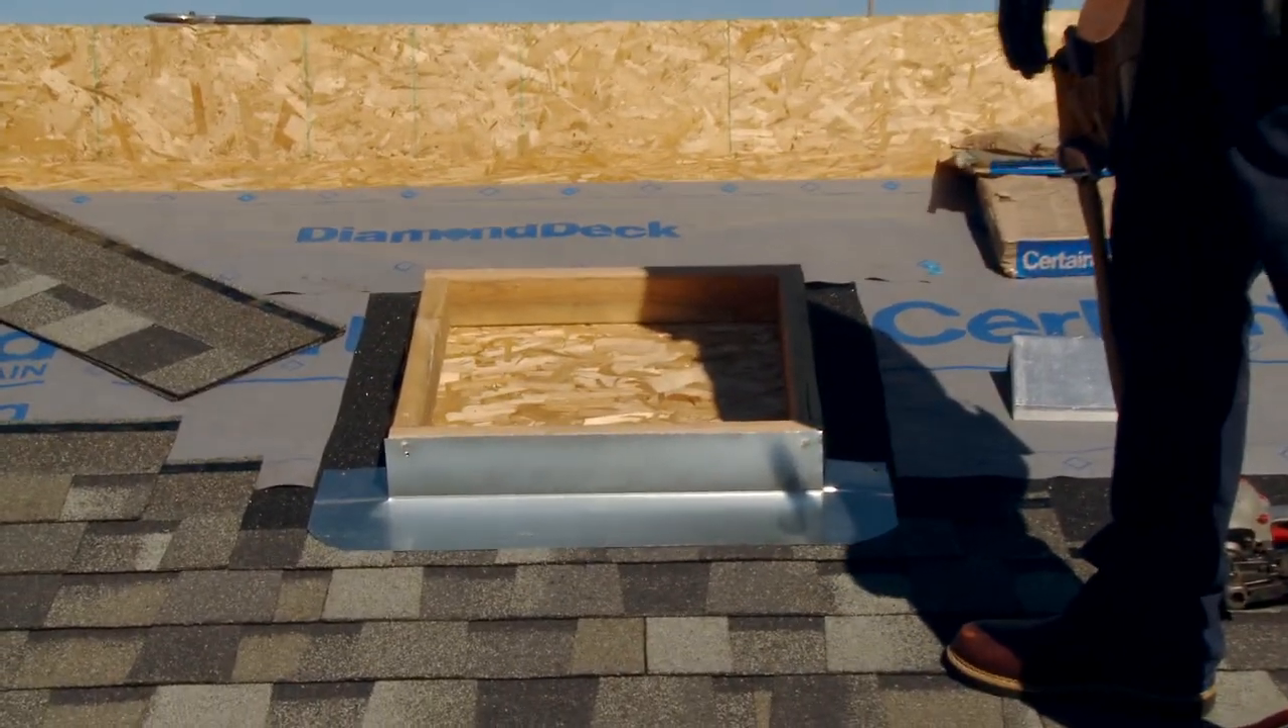Now that you see that I got my skylight wrapped in winter guard, I went ahead and installed my front flashing and now I'm going to demonstrate installing the step flashings and continue up with my five course pattern.